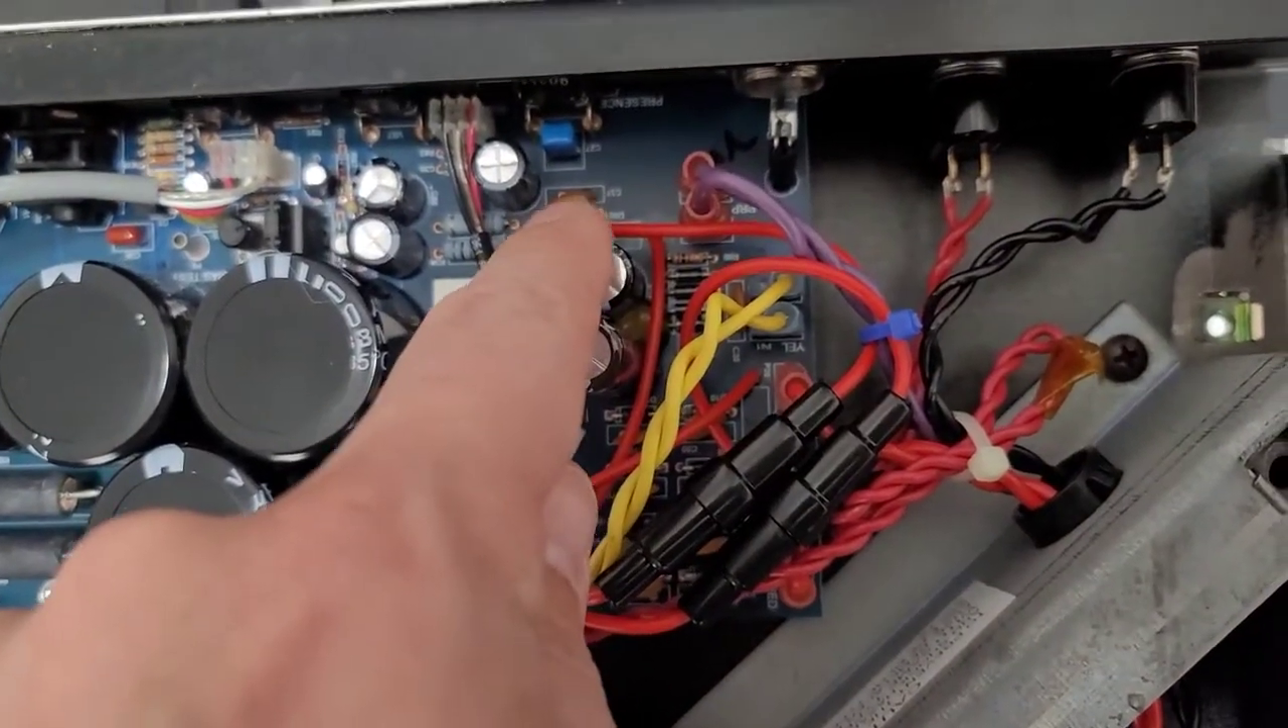Here's the work completed, at least for the board work anyway. I put in two fuse holders that are off the board.